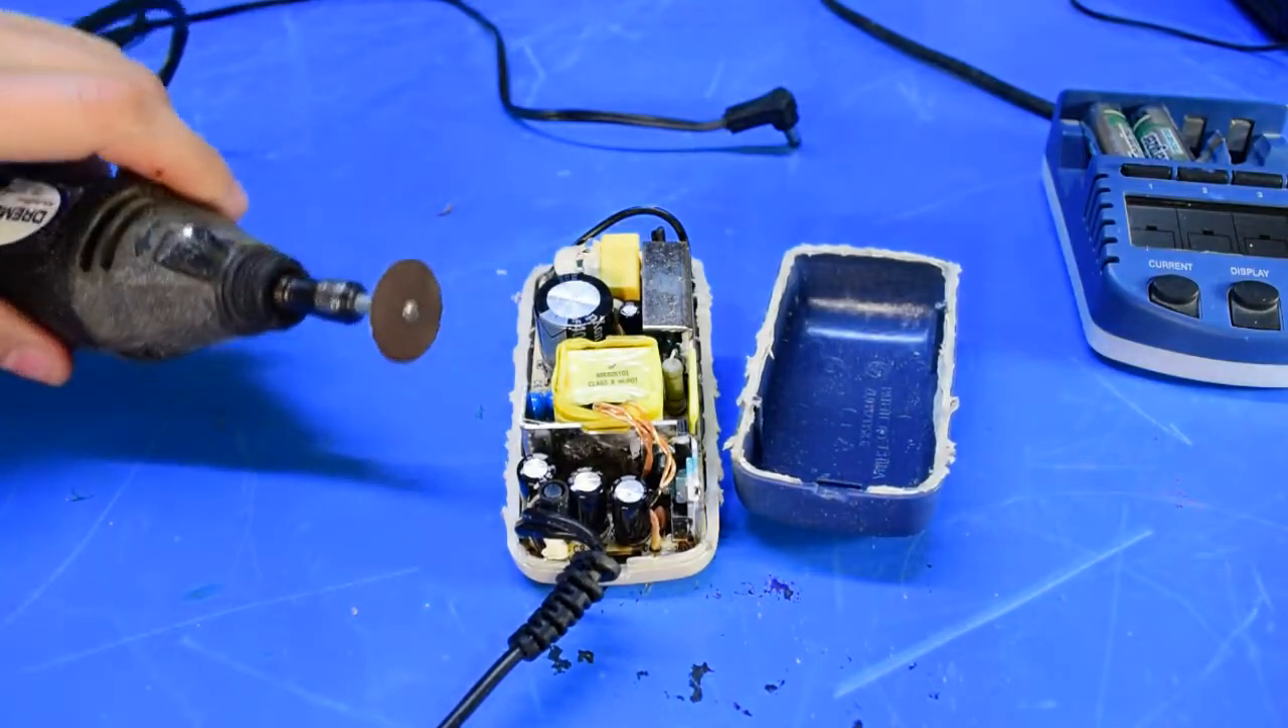Here's a look at the AC adapter with the cover removed.